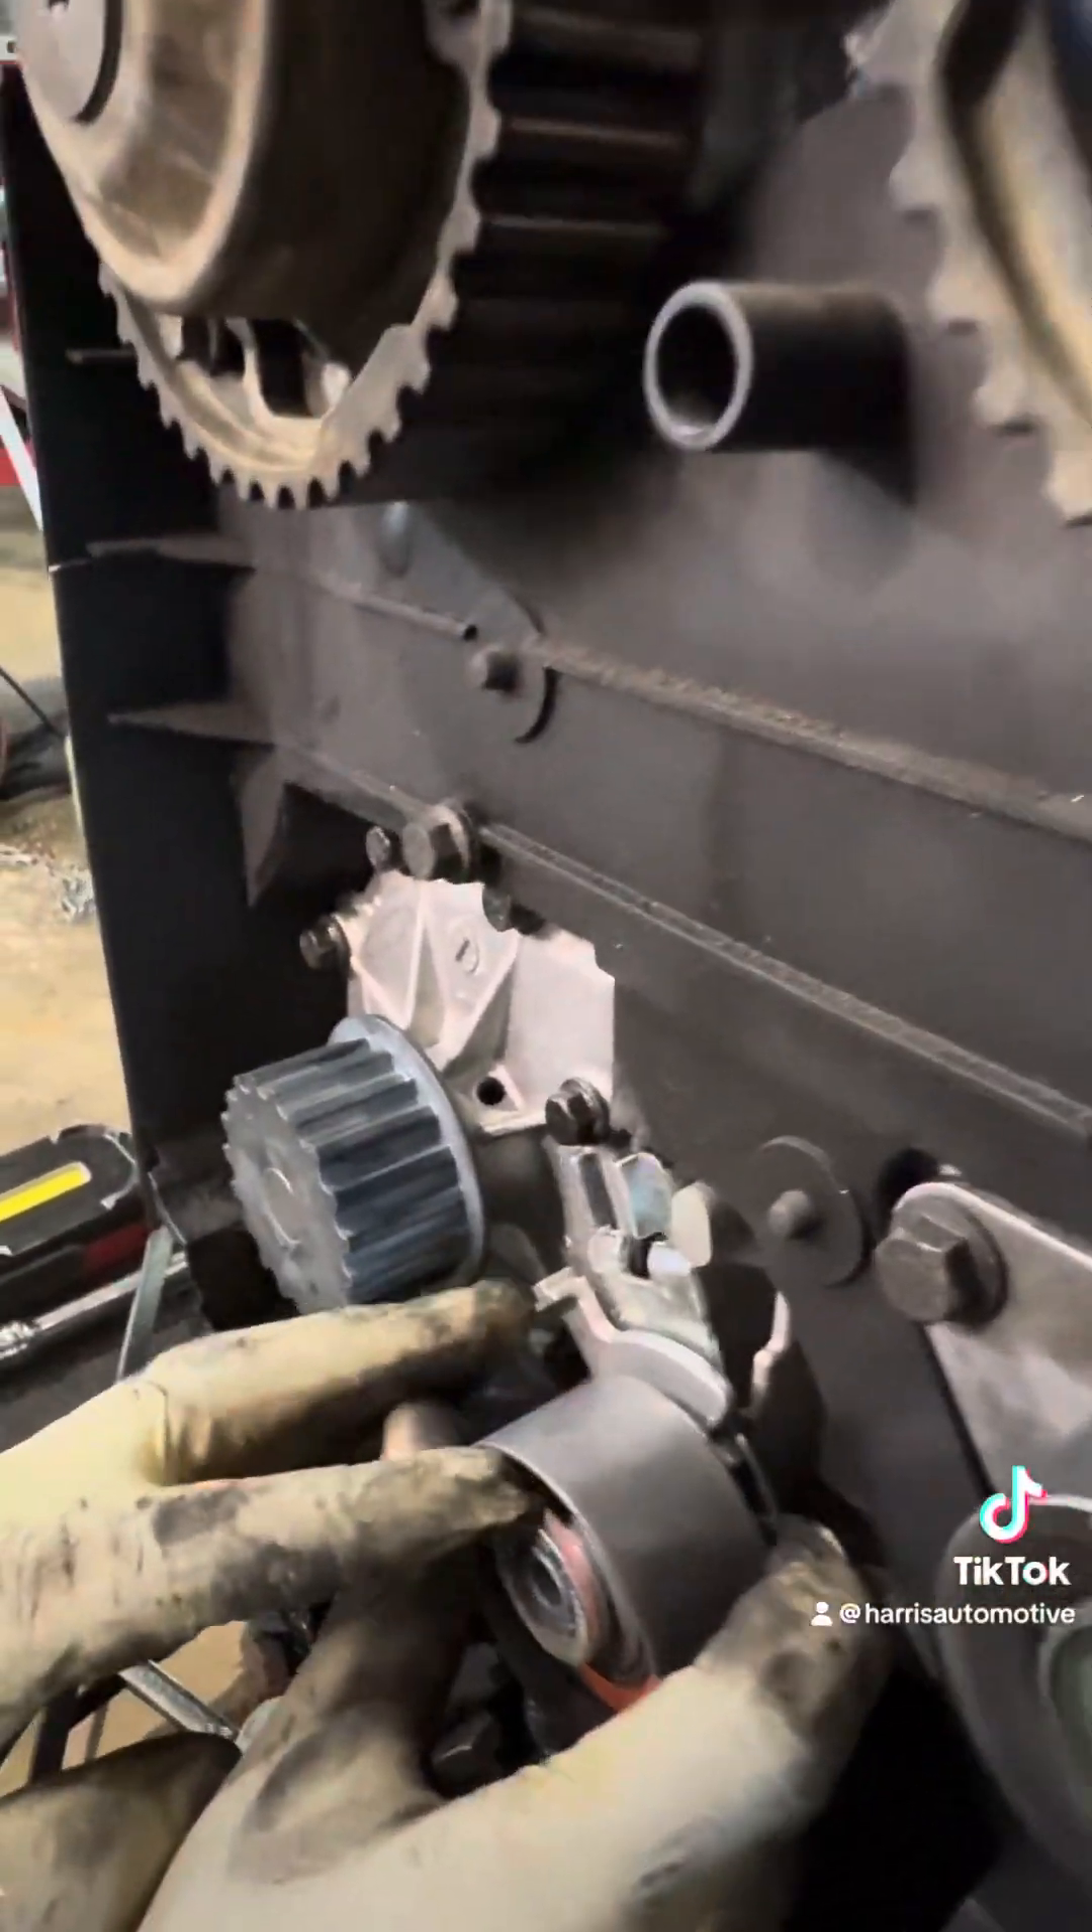The only thing we have left at this point is to install our tensioner and our belt.